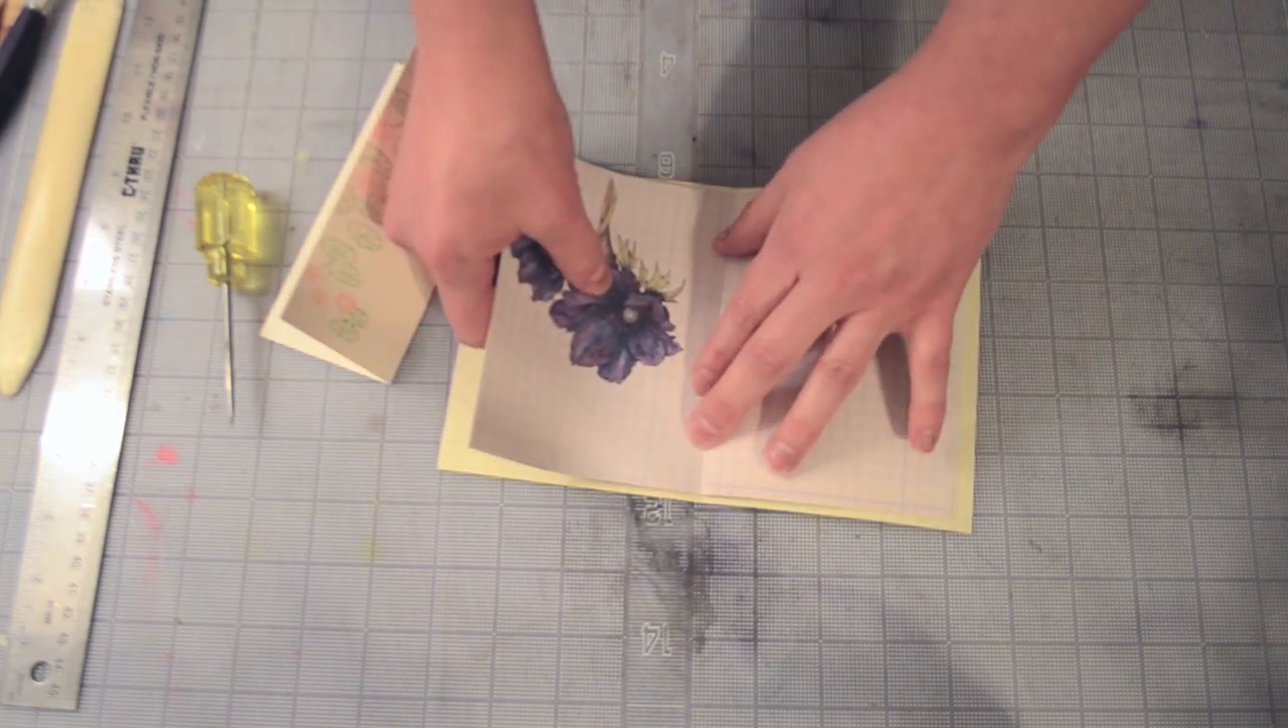And so since I trimmed down the little white edge of my printer copy paper, my cover's a little bit bigger than my pages.